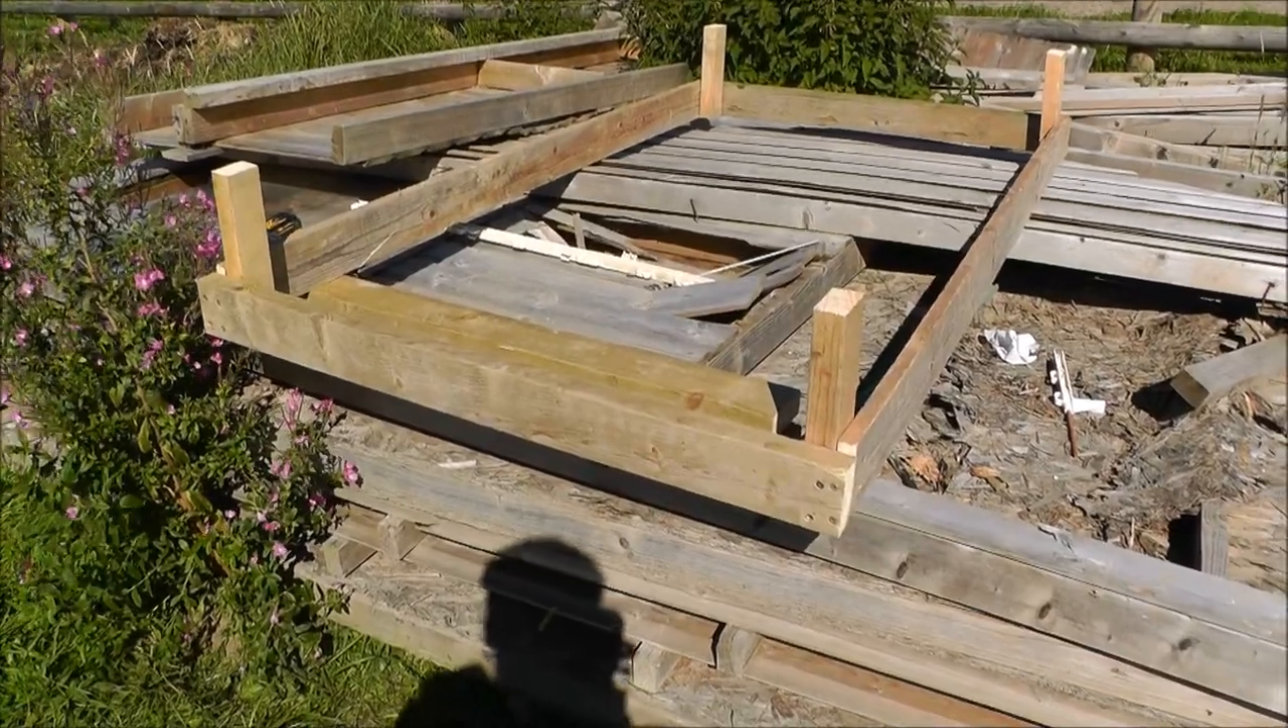As you can see all the legs are on i've tipped it upside down.